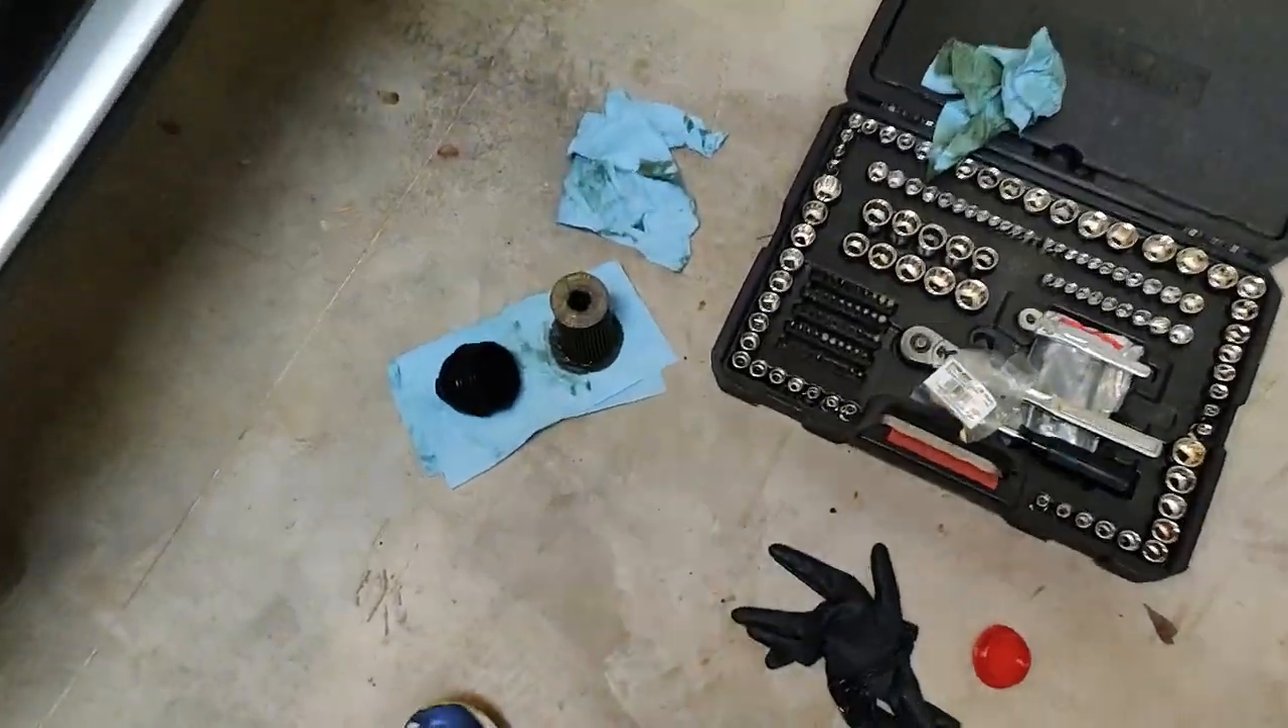Okay so I got the filter out as you can see I've got it kind of draining right in there.